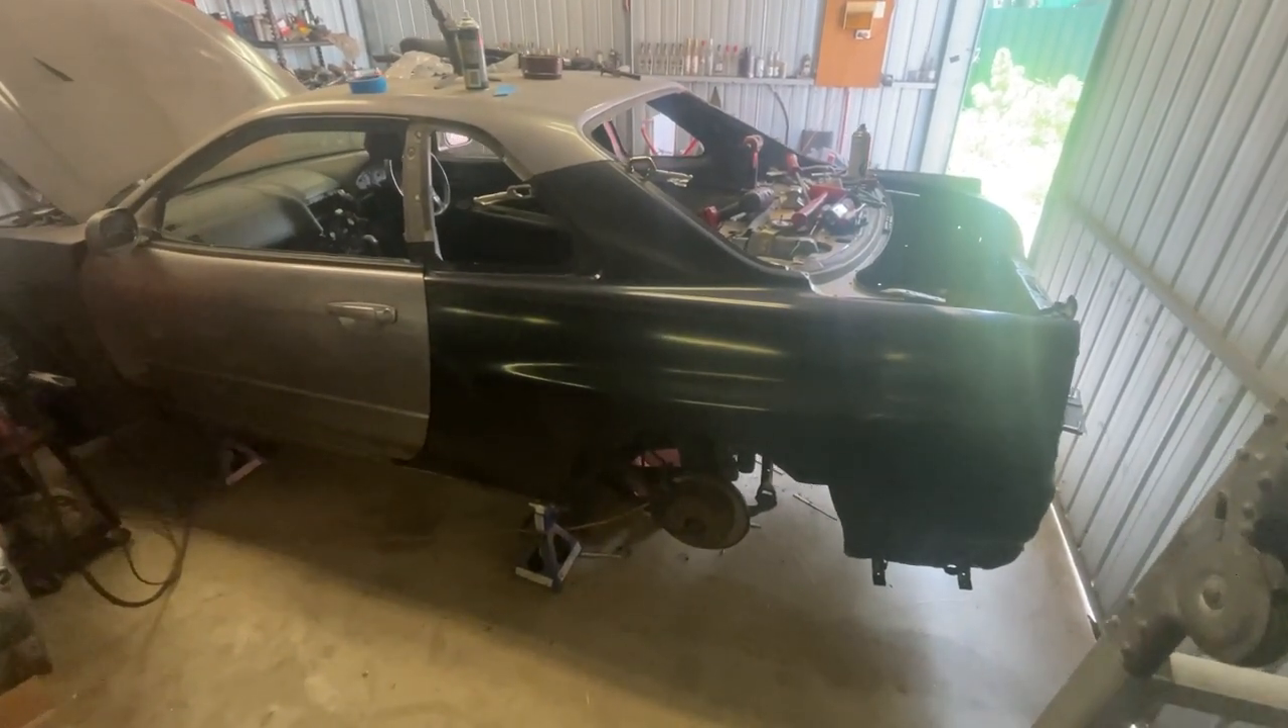Yeah, just got the quarter panel sitting on there for now. It's just been loosely trimmed to shape and sort of just sat on the car test fitting, seeing what needs to be trimmed and adjusted.